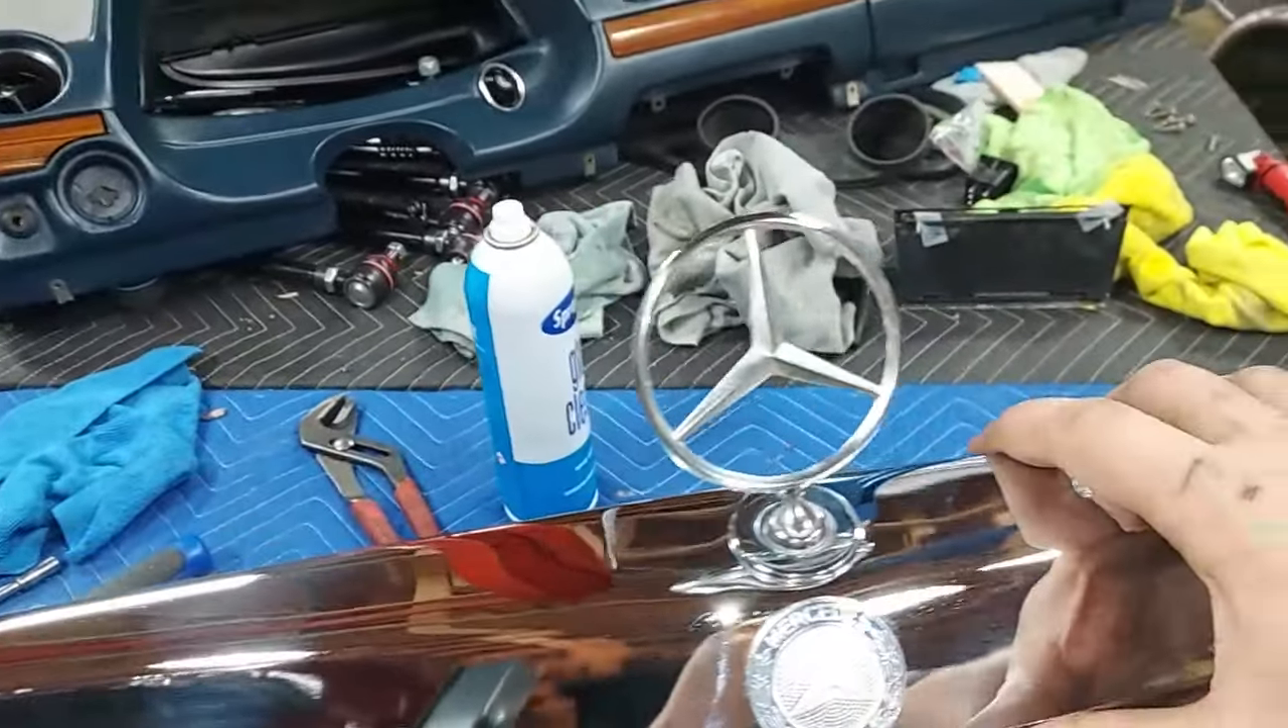Brand new grille. Got the original logo back on here.